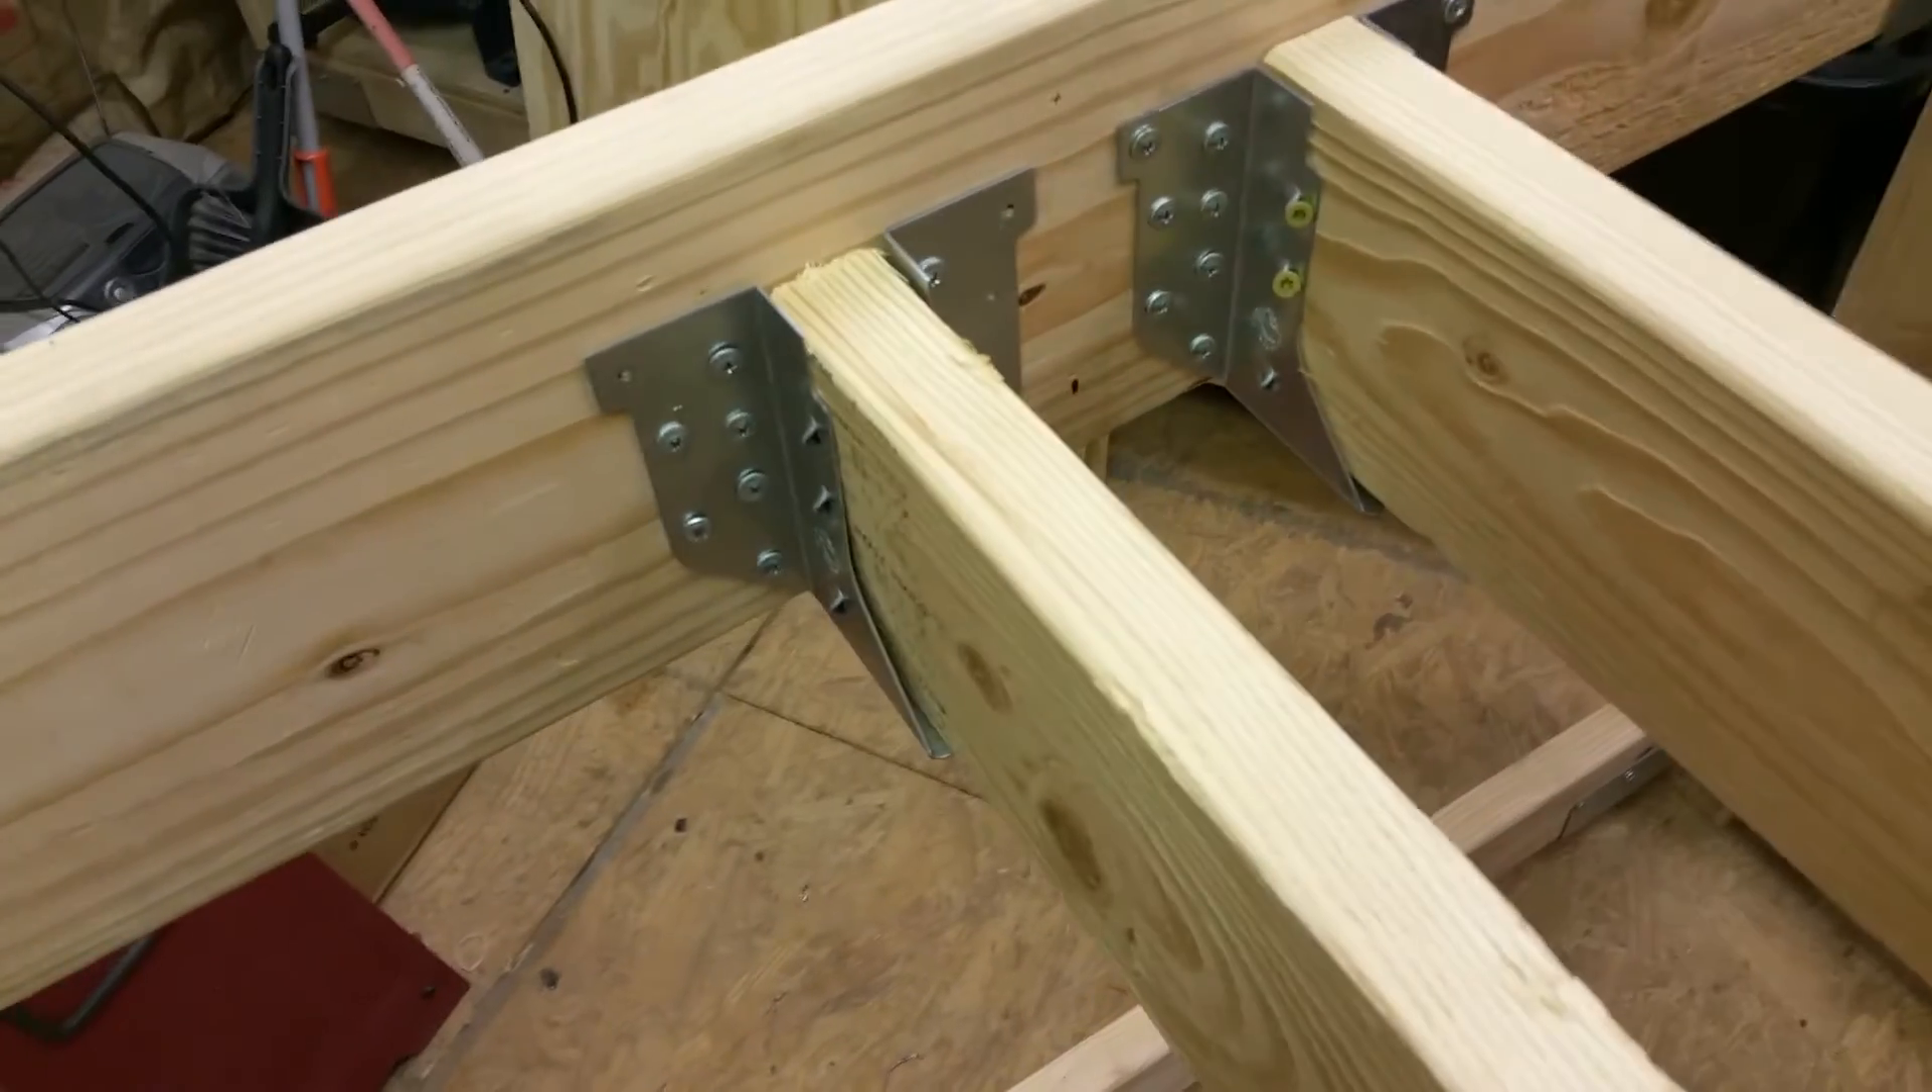Okay, I got the two supports in for the mill.